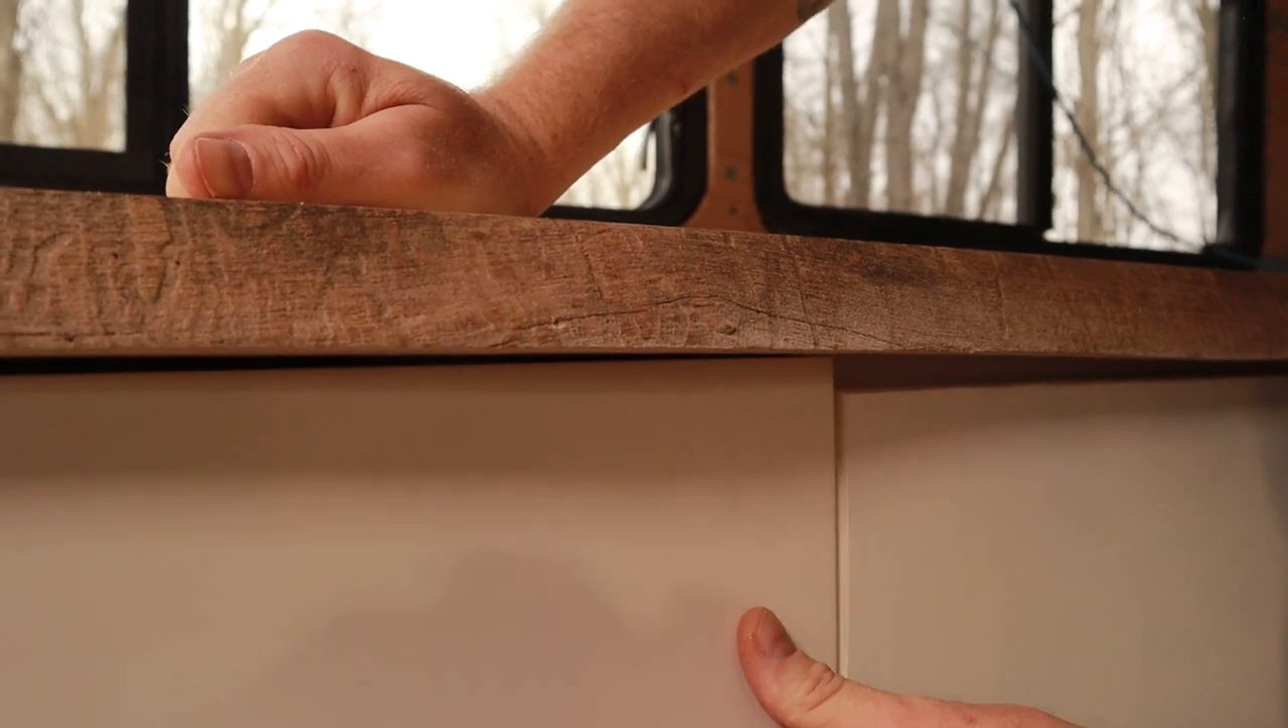So these pre -made cabinets that we bought their drawers and doors go right to the very very top of the cabinets which causes a little bit of a problem with when we put our countertop on.